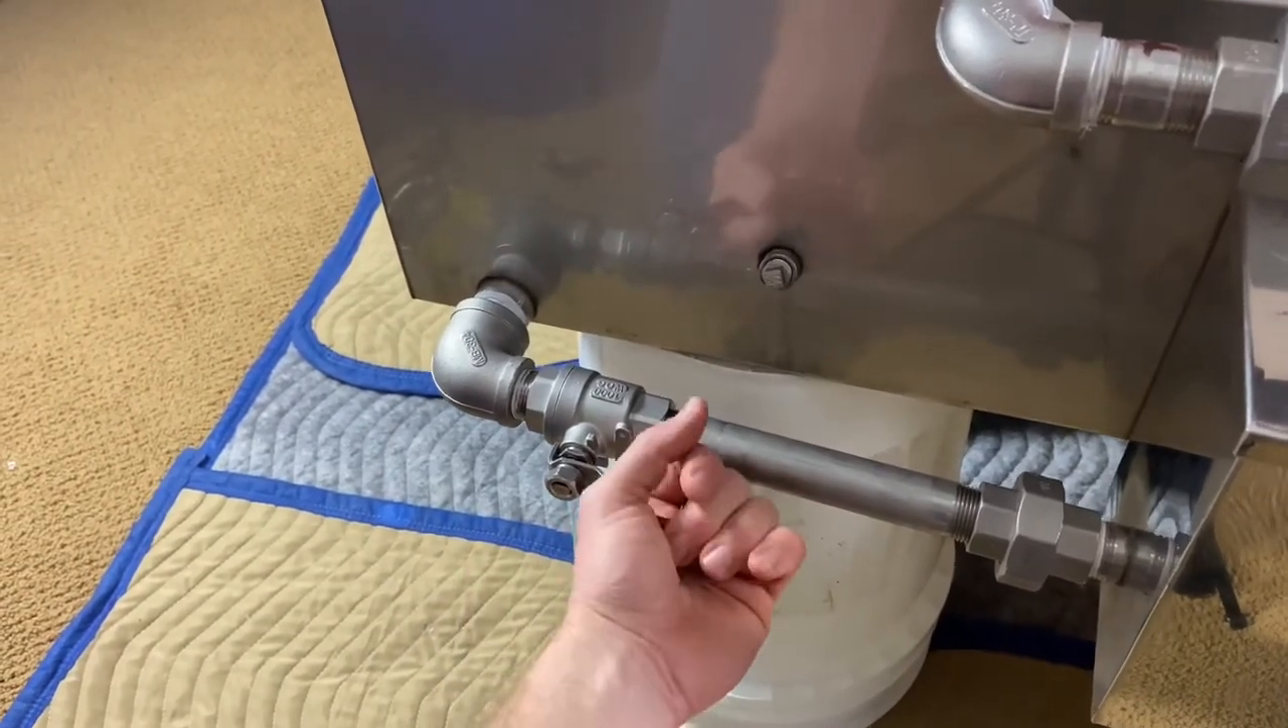I've got another coupler down here with this six-inch piece of pipe back to this valve.